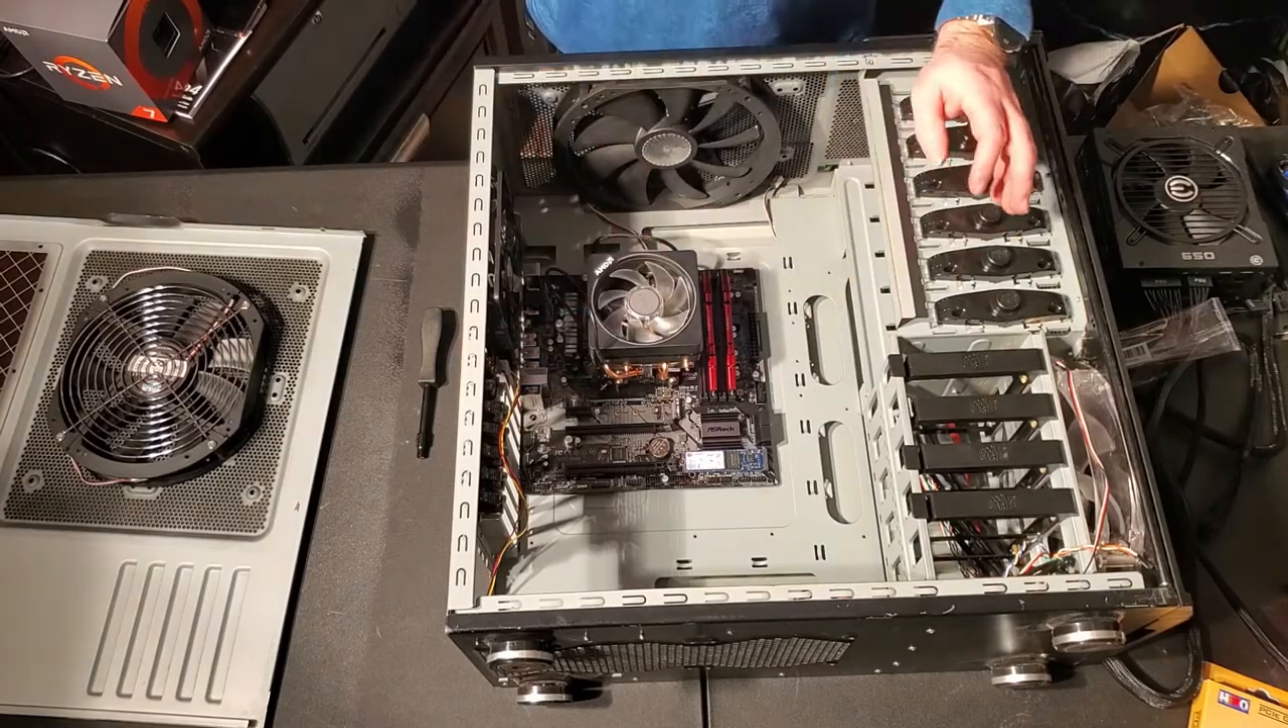Our first screws in. And there. Our motherboard is inside our case.